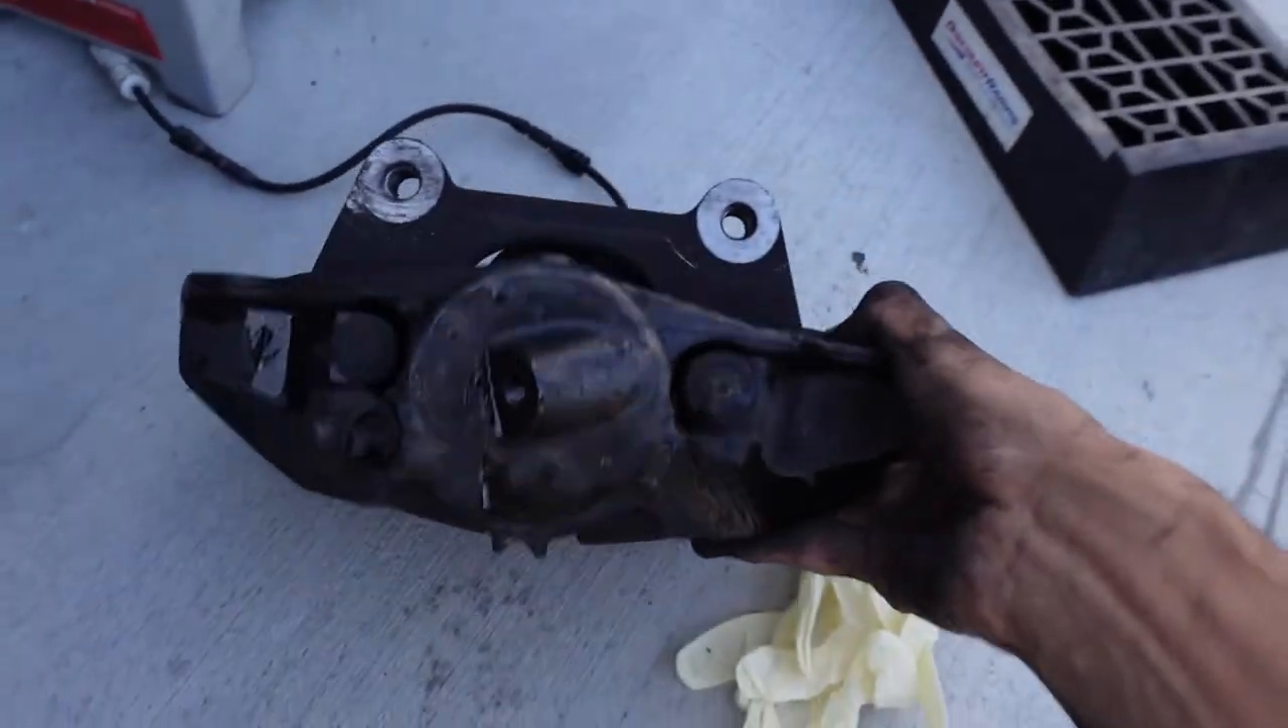Alright we got the caliper off.